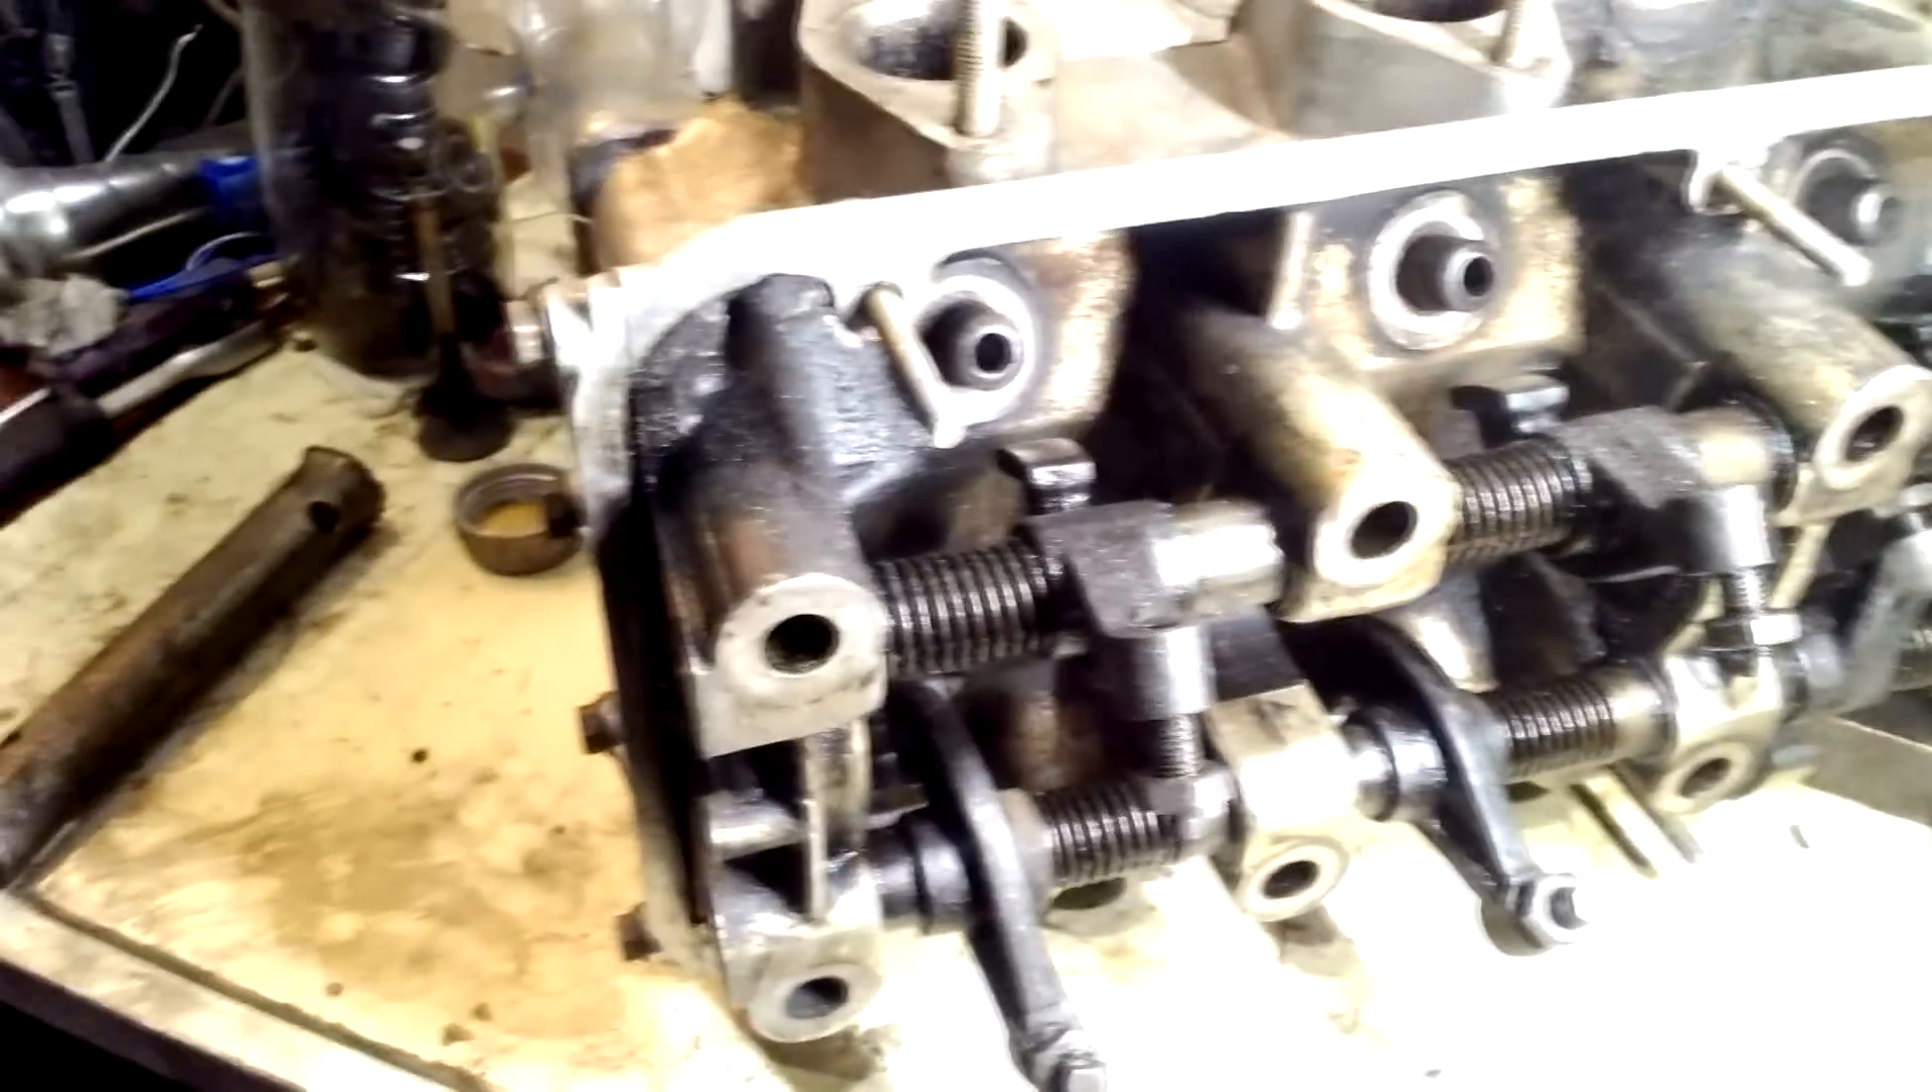Как видите, коромысла, оси коромысел остались на месте.